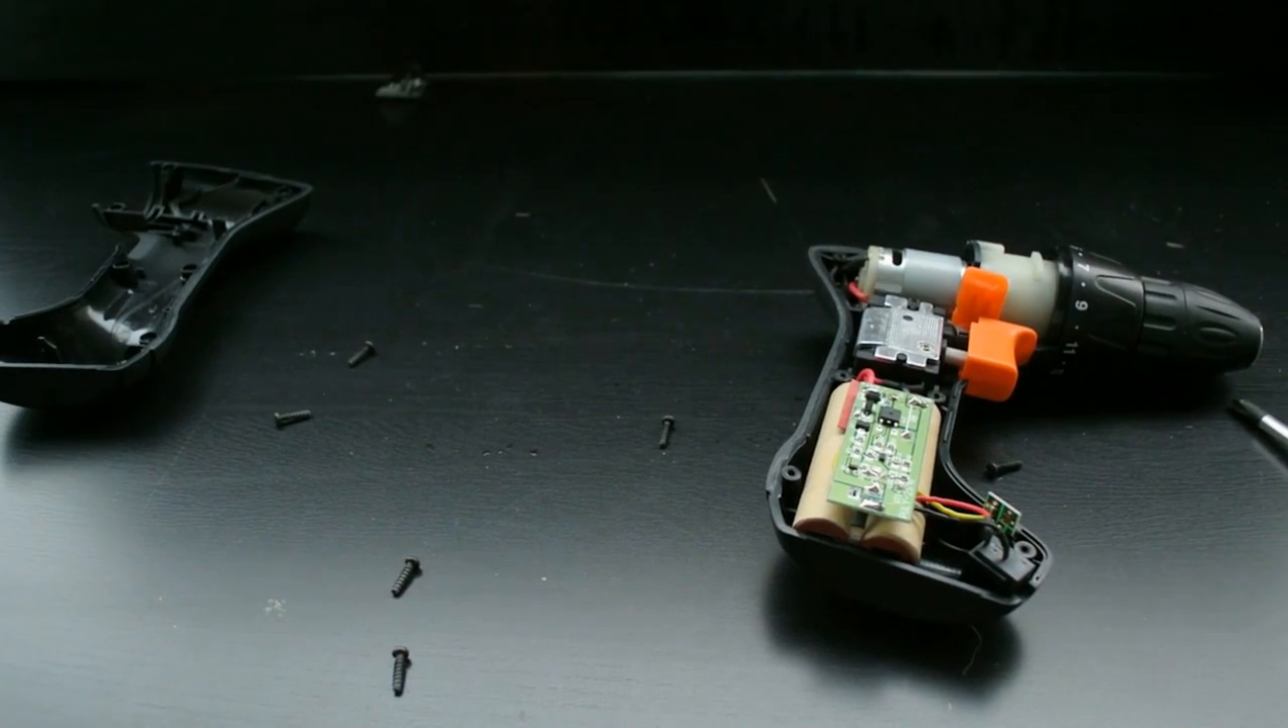And the case should come apart by just pulling the sides to different directions. And there we go. The case is open.